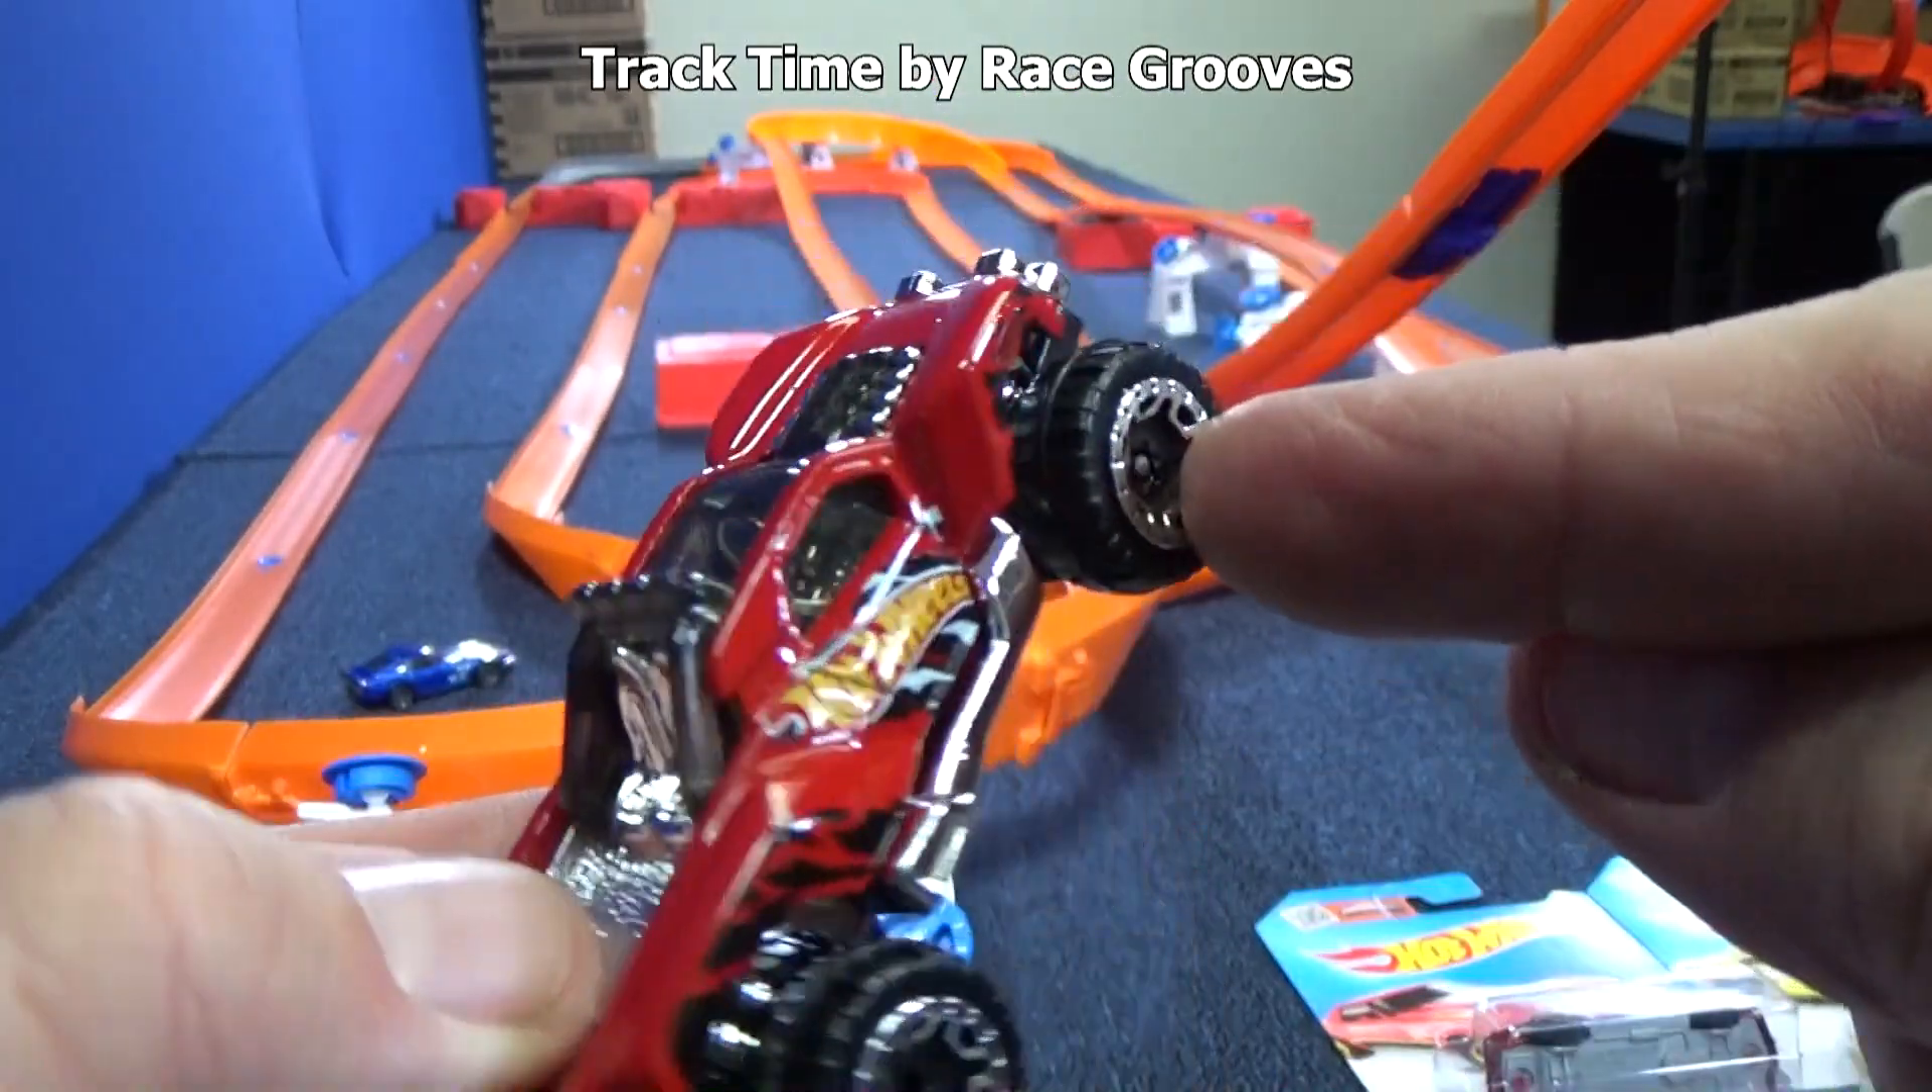One thing that's going to cause issues is the wheels stick out a bit.